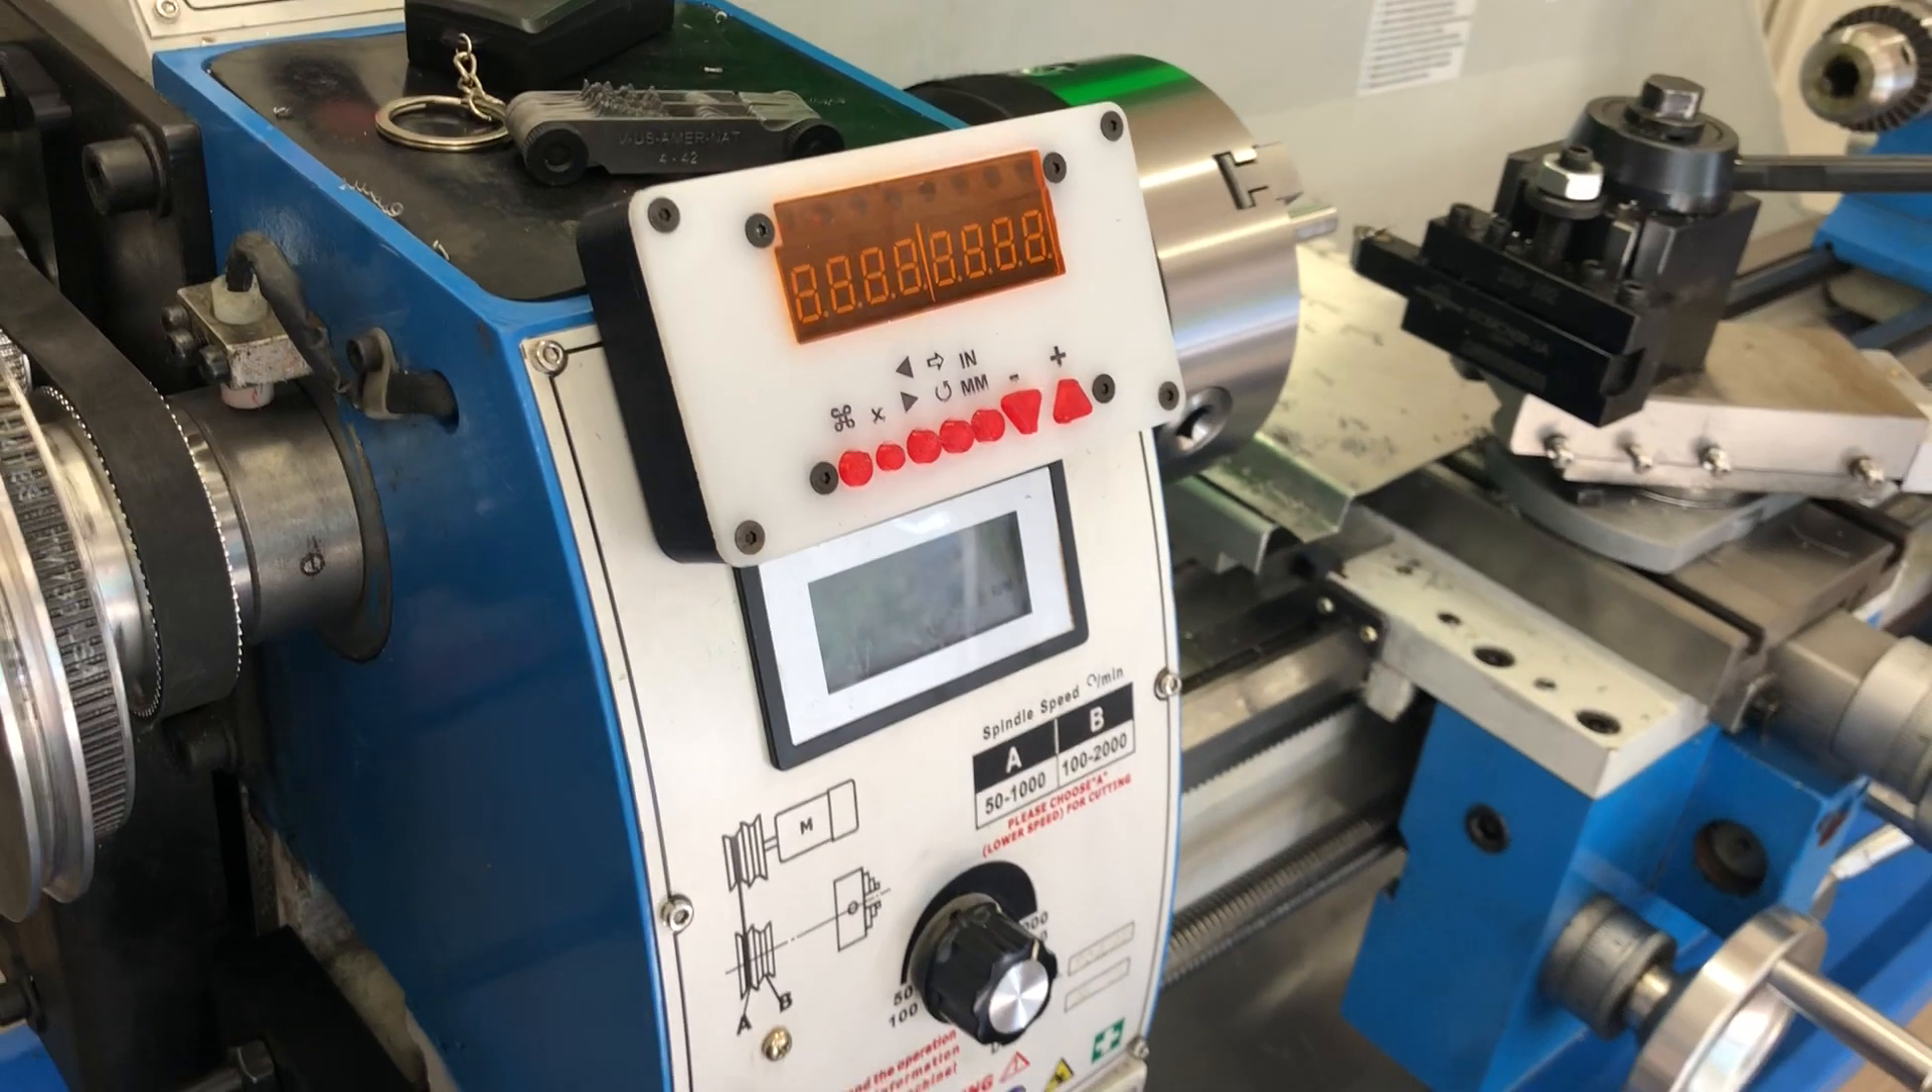It does stick out a little bit above my rpm meter.